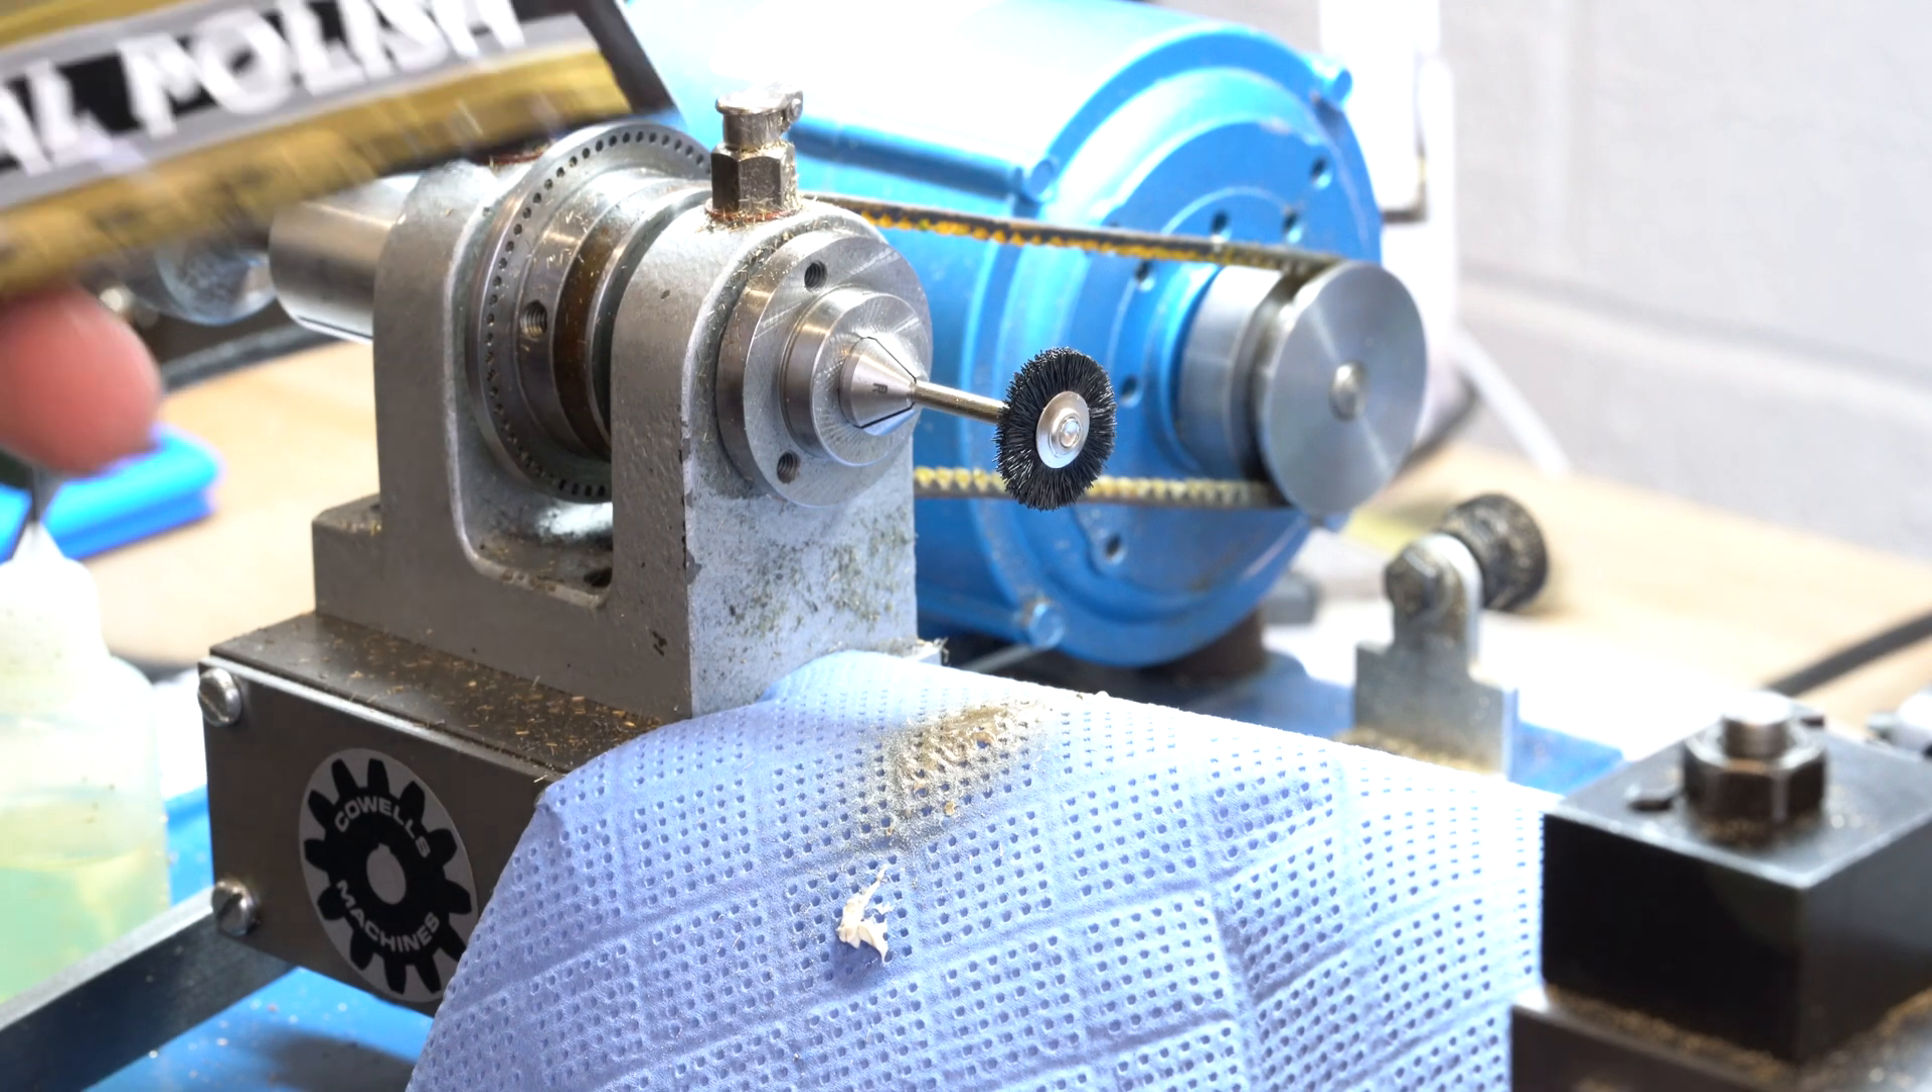So here I've got a horsehair wire brush in the spindle of the 8mm lathe.